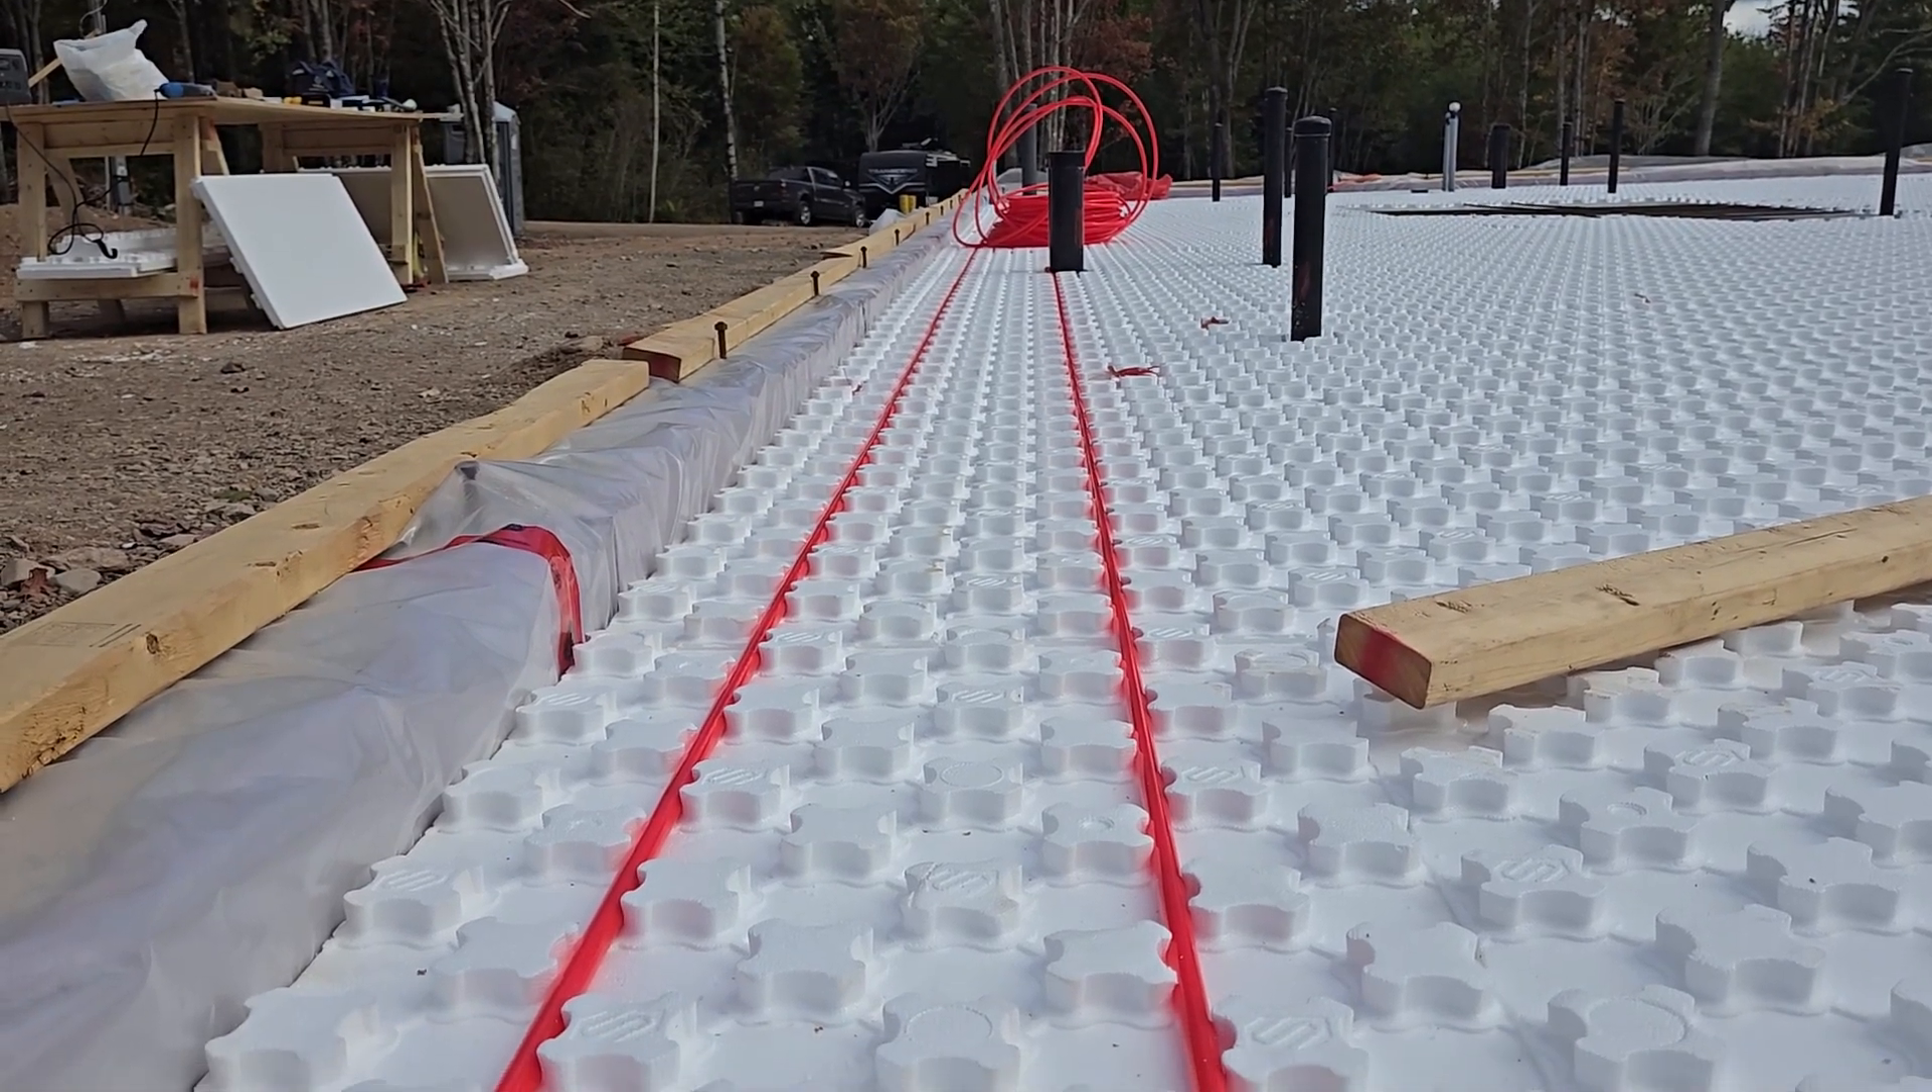First two lines of radiant pipes are installed.